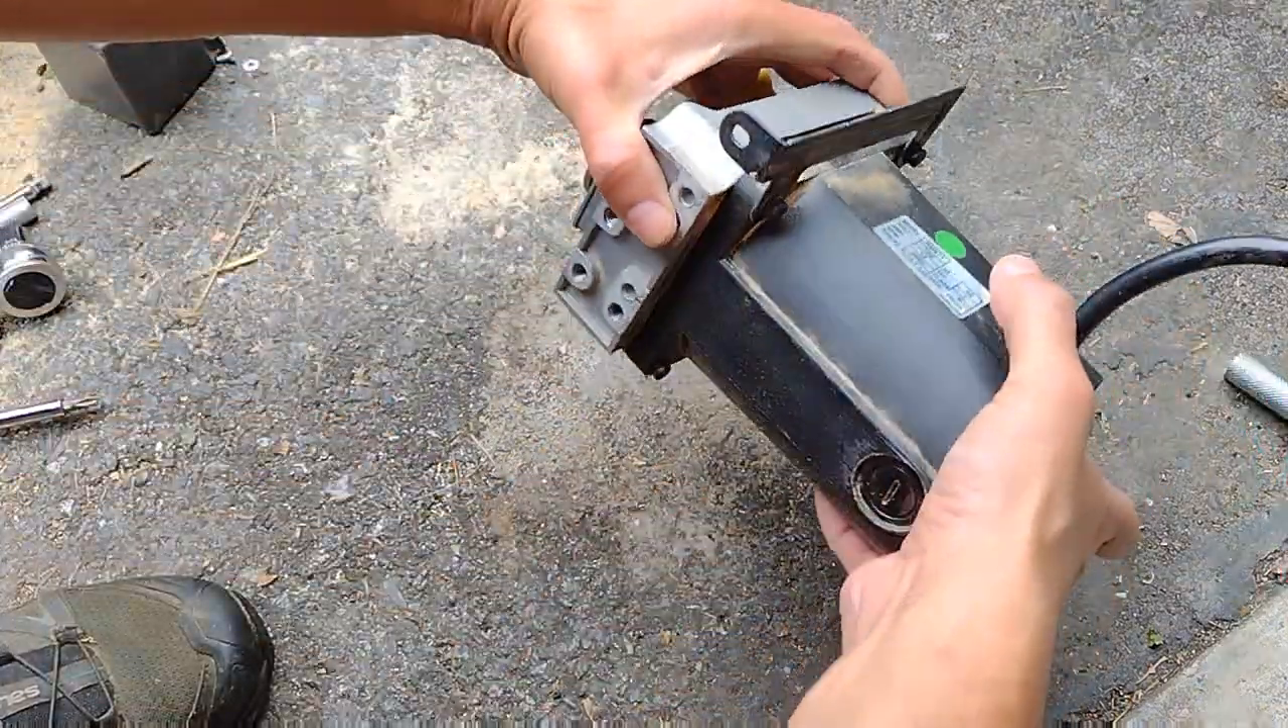So the motor is out Now we have the motor out.